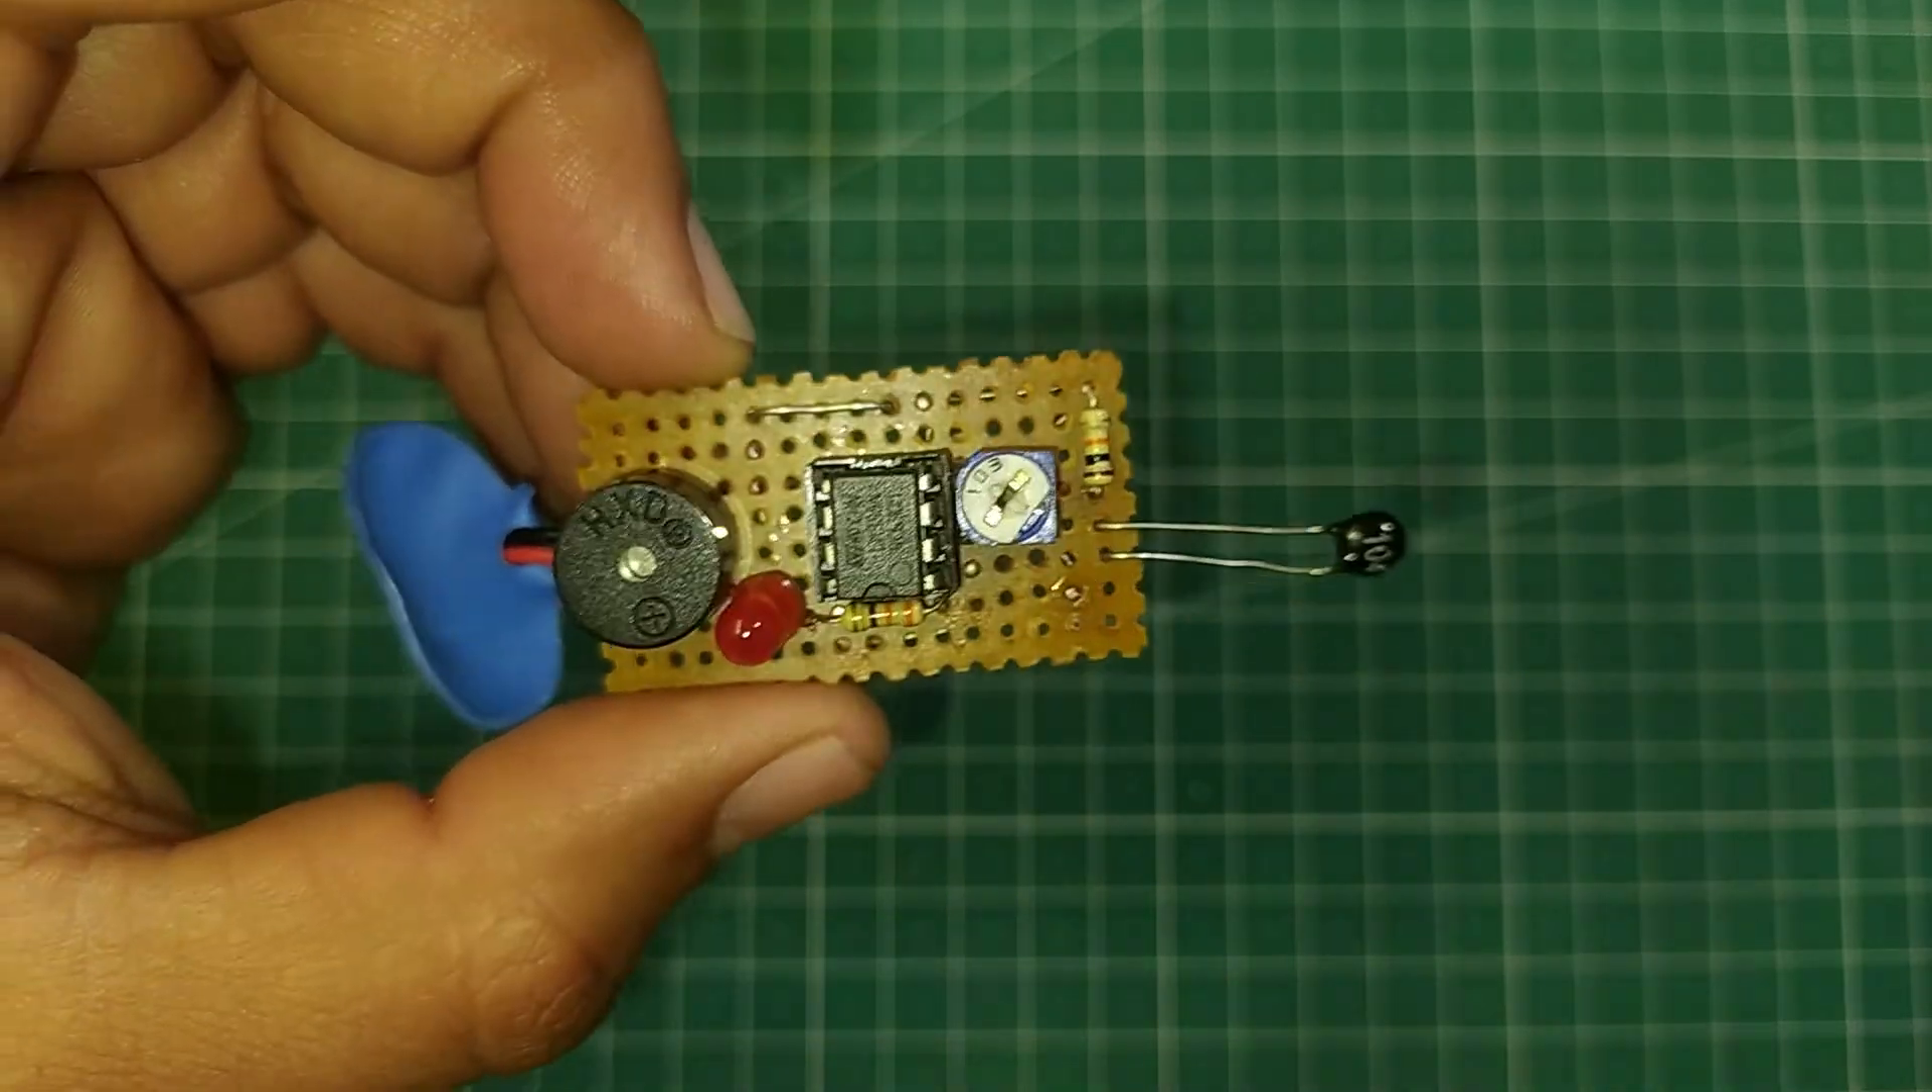यह देखे दोस्तों सर्किट हमने कंप्लीट कर दिया है, और इसके उपर हमने आईसी भी लगा दी है।